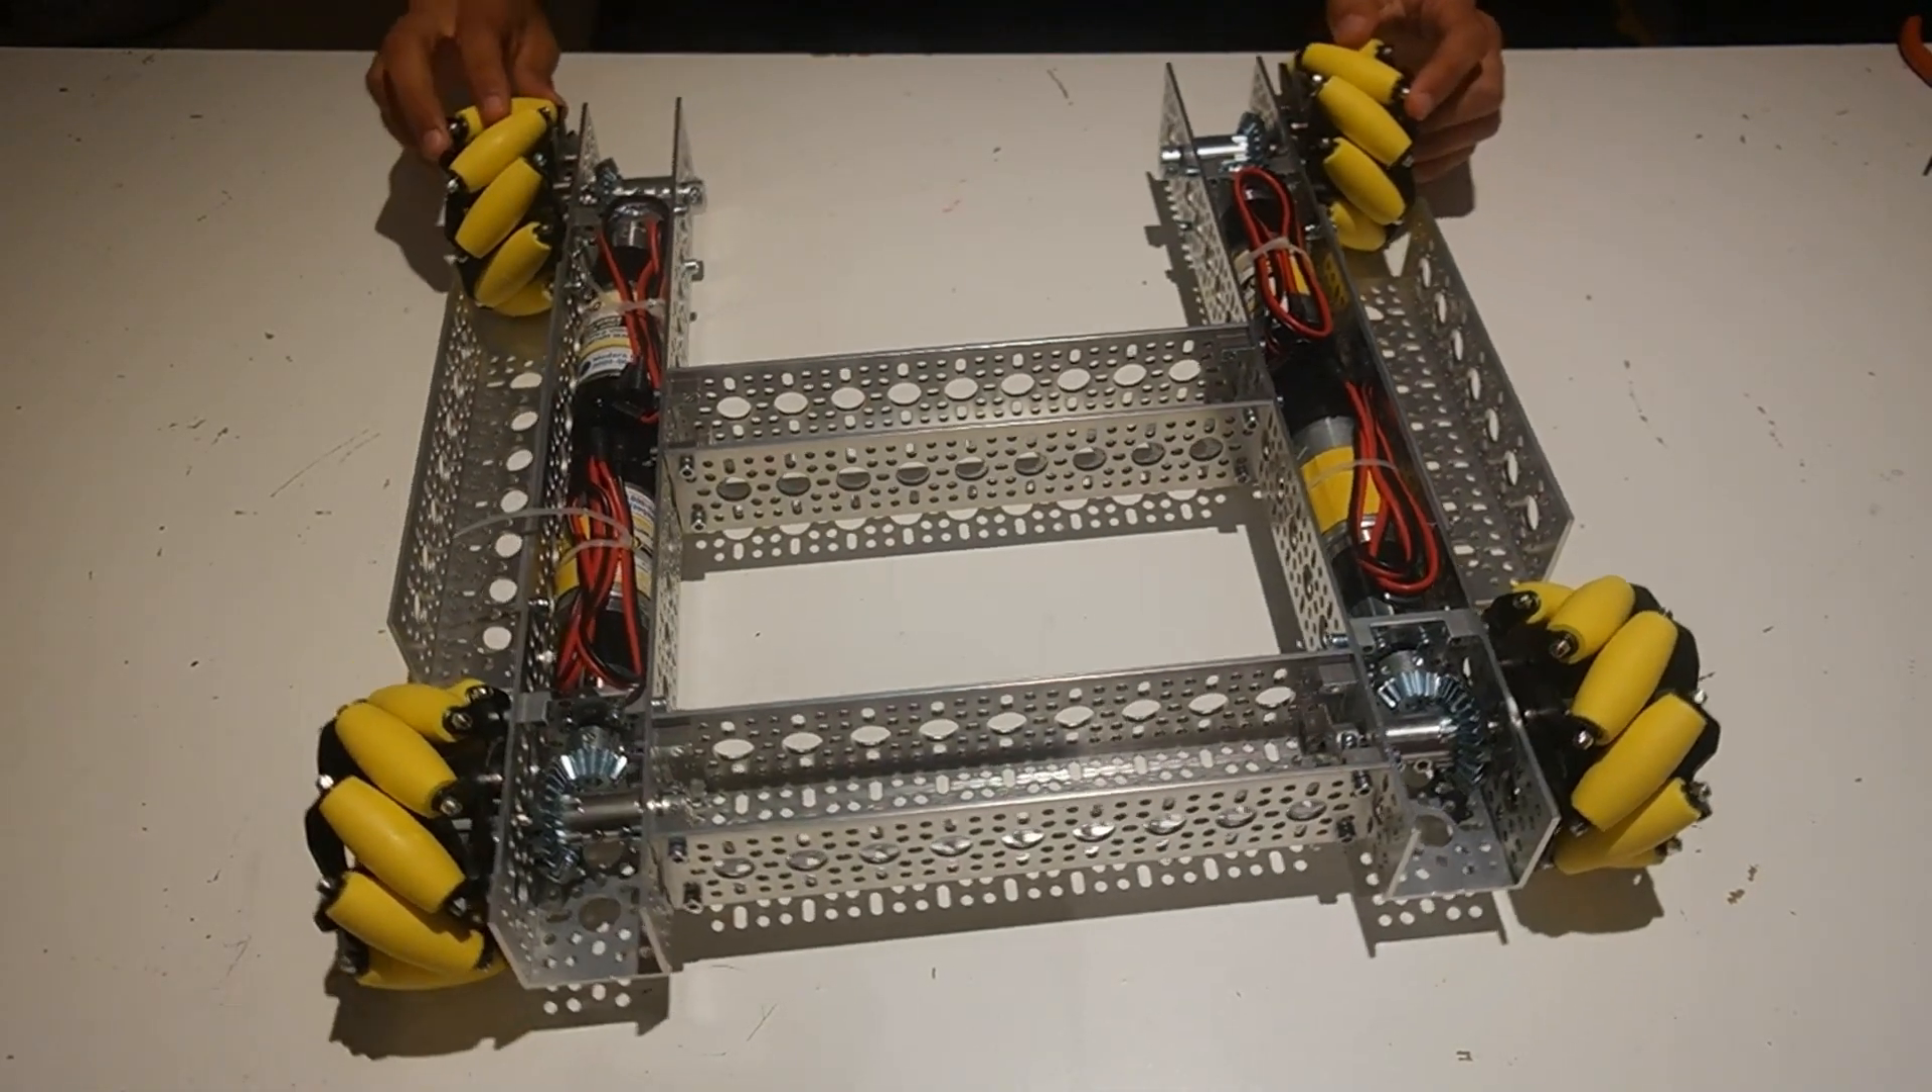Alright, so this is what it should look like with all four wheels on there and all four bevel gears.